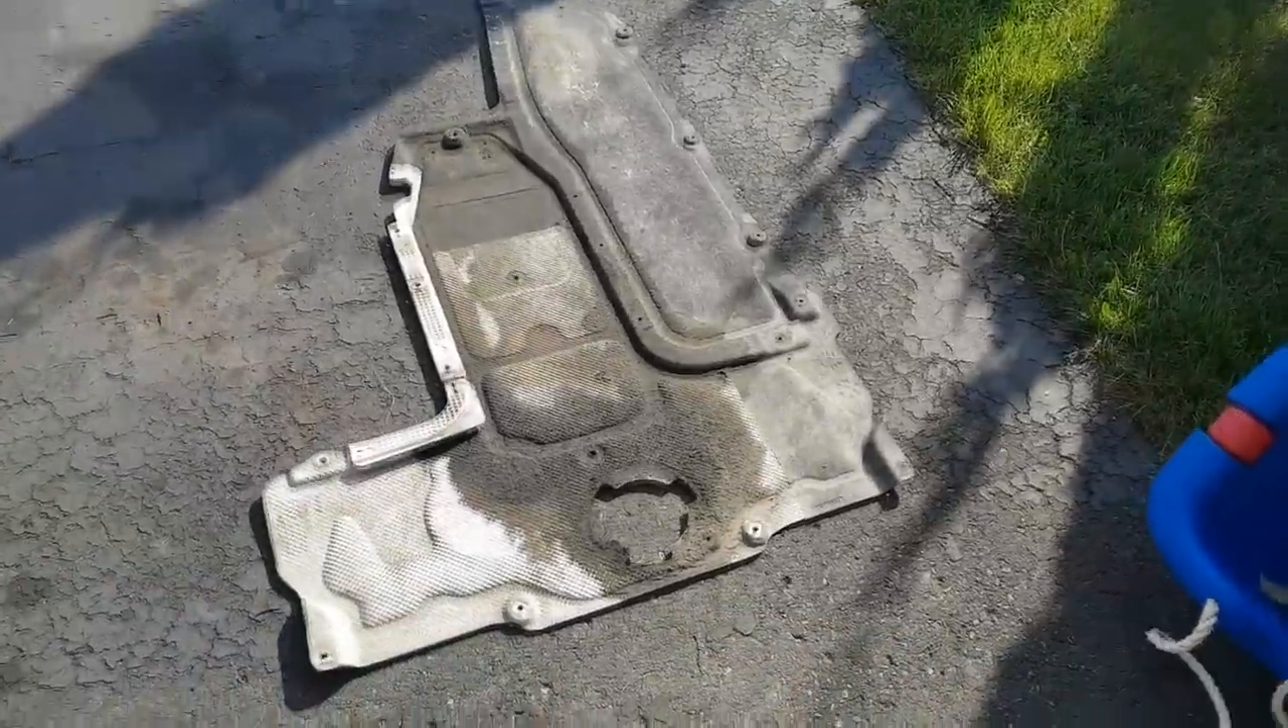So I just removed the bottom cover, the rear one, the one that covers the transmission.